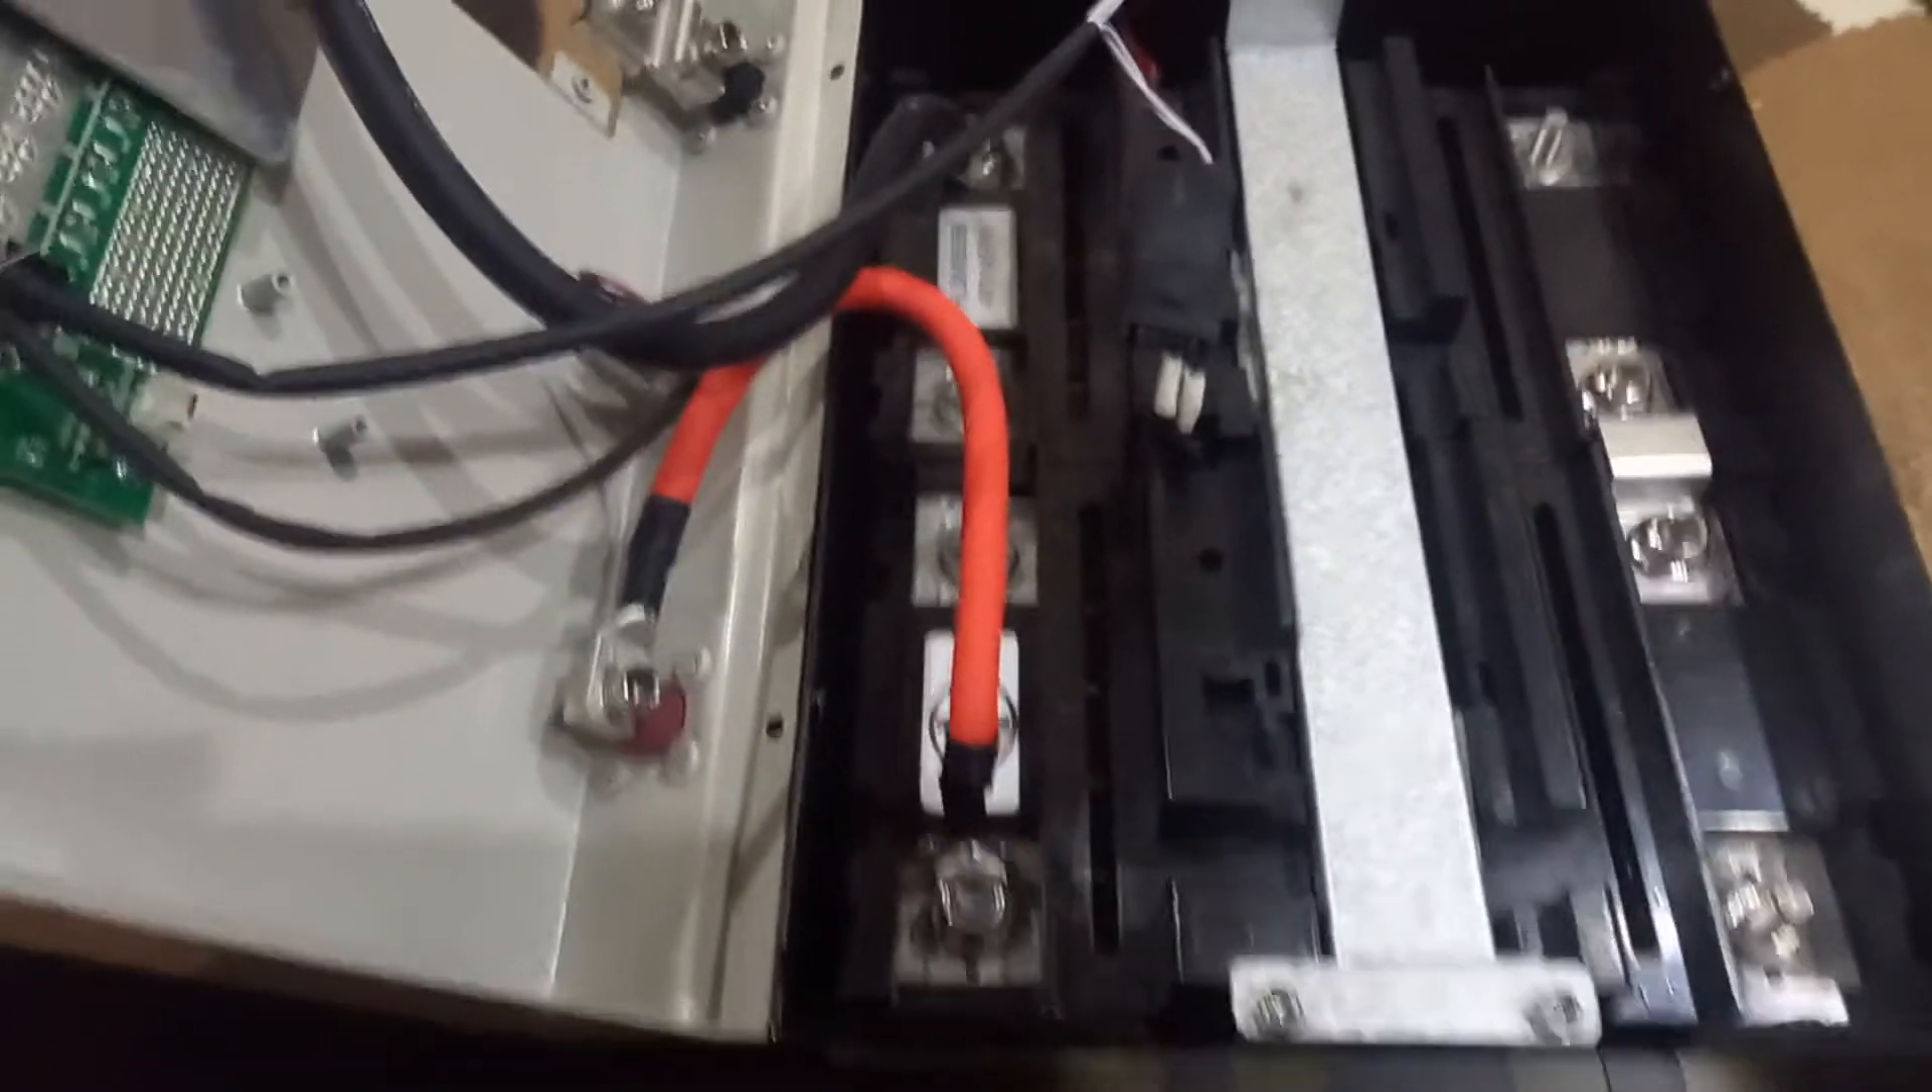This is the cable connected to the terminal.